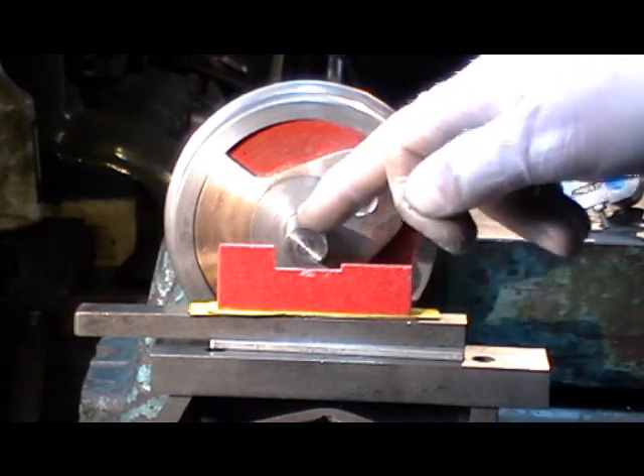So, I've got my axle, in my vice, with it protruding through the wheel.